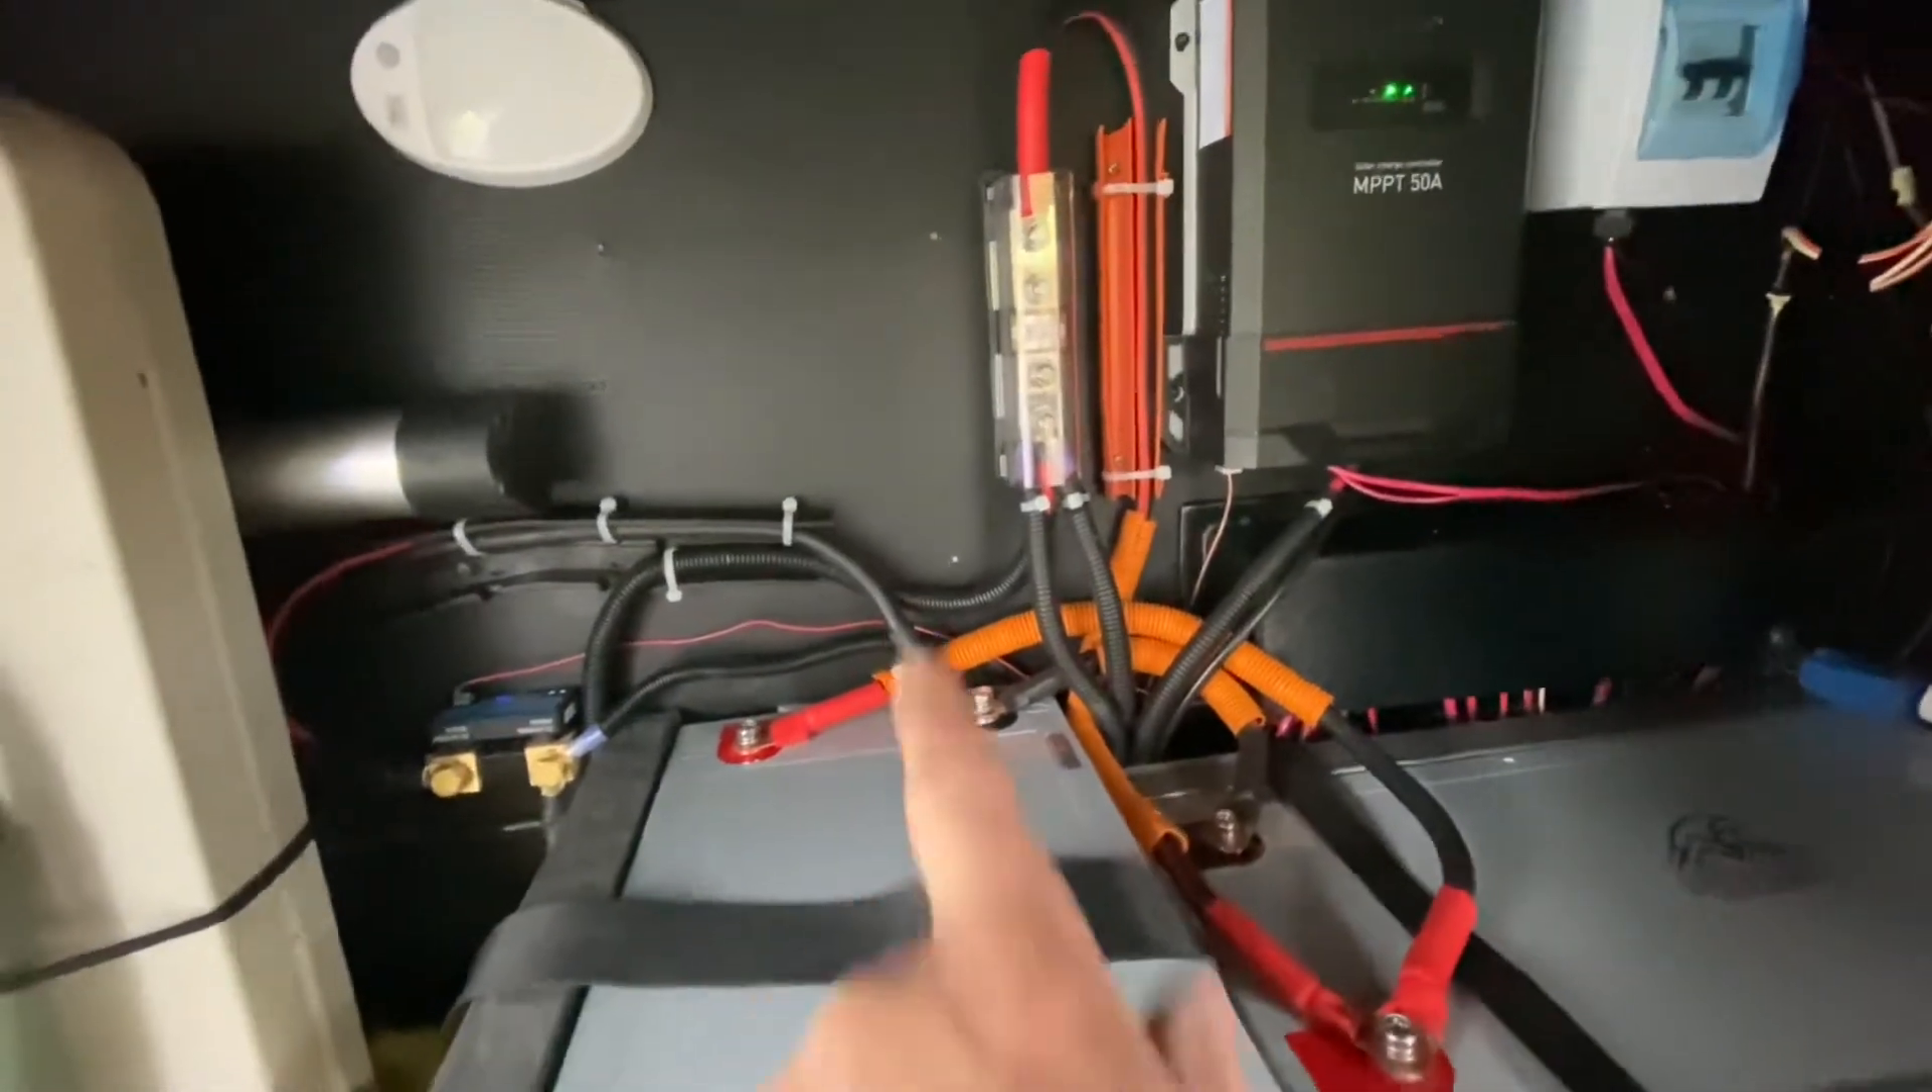I've put the recycled conduit in orange and black on all of the lines here just to stop chafing.